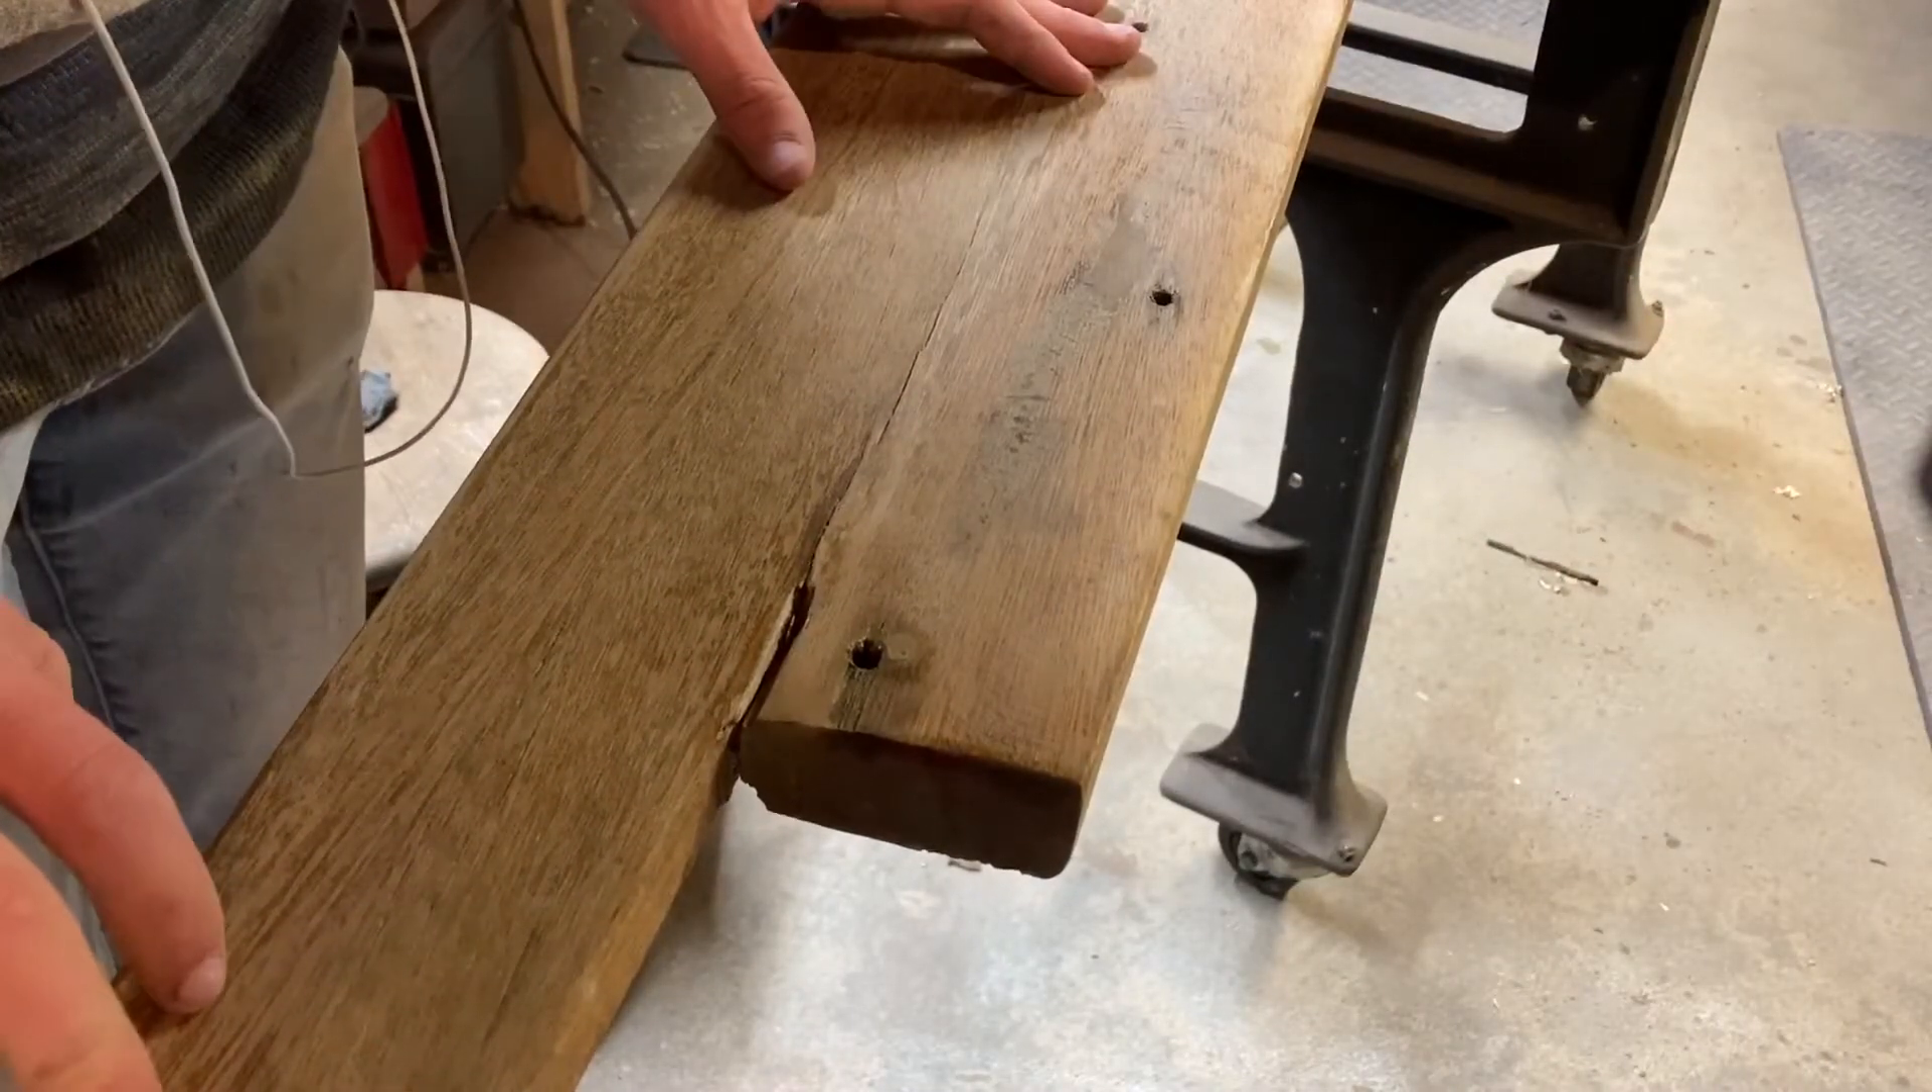There's just a couple of old screw holes that I have to bung.